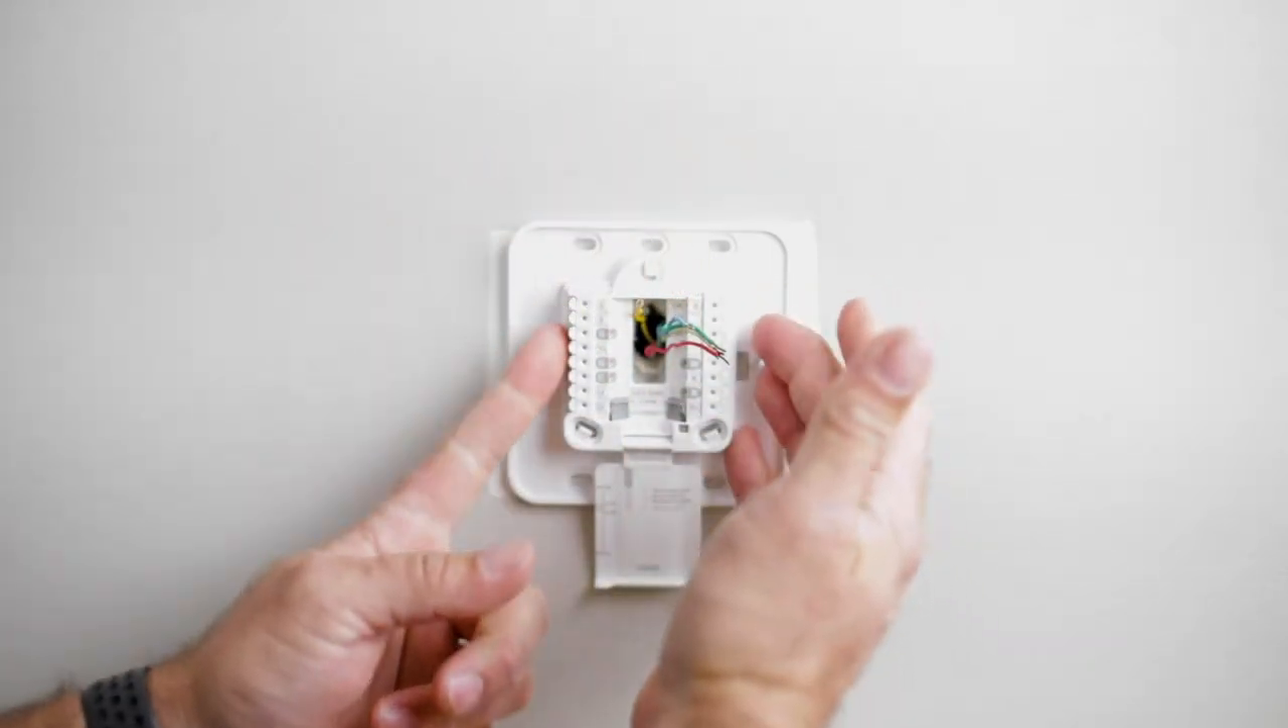All right, so our base plate's in place, now our wiring terminal's in place.